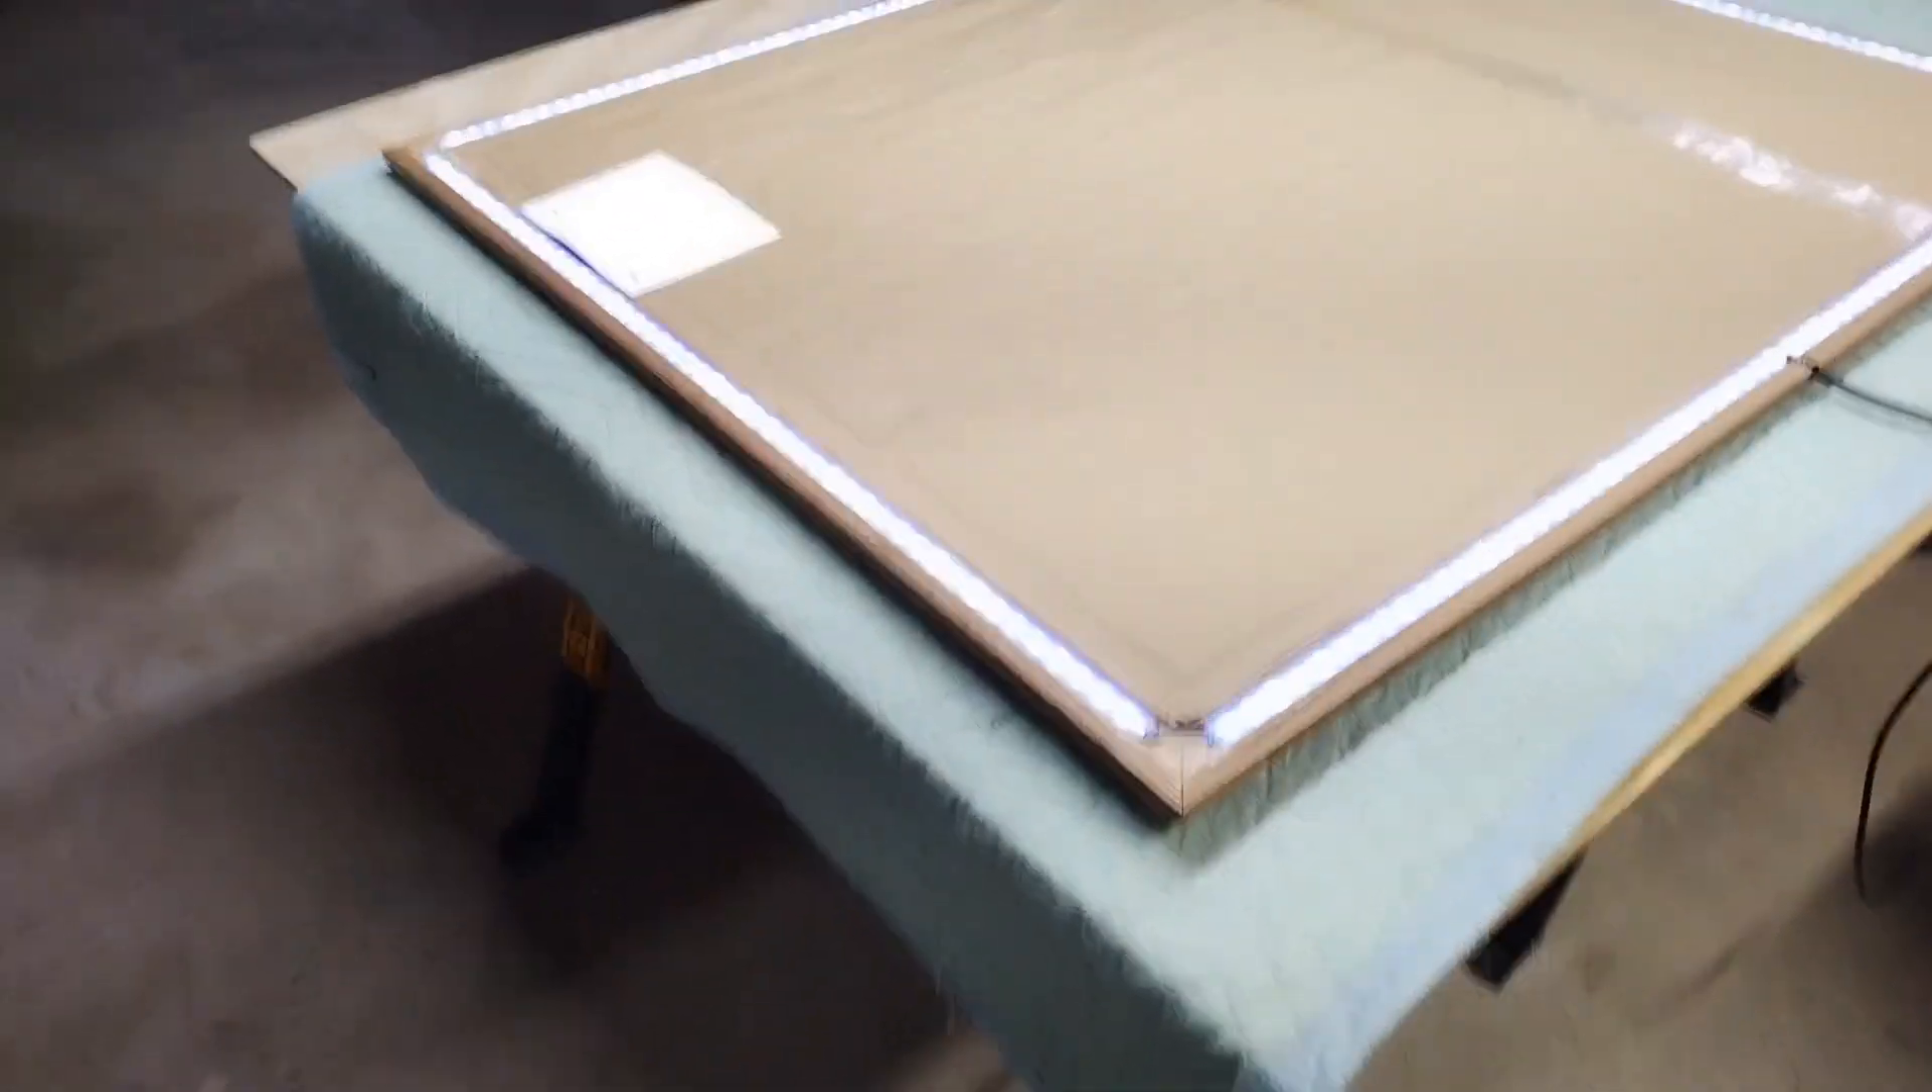Okay, we have the back all closed up.